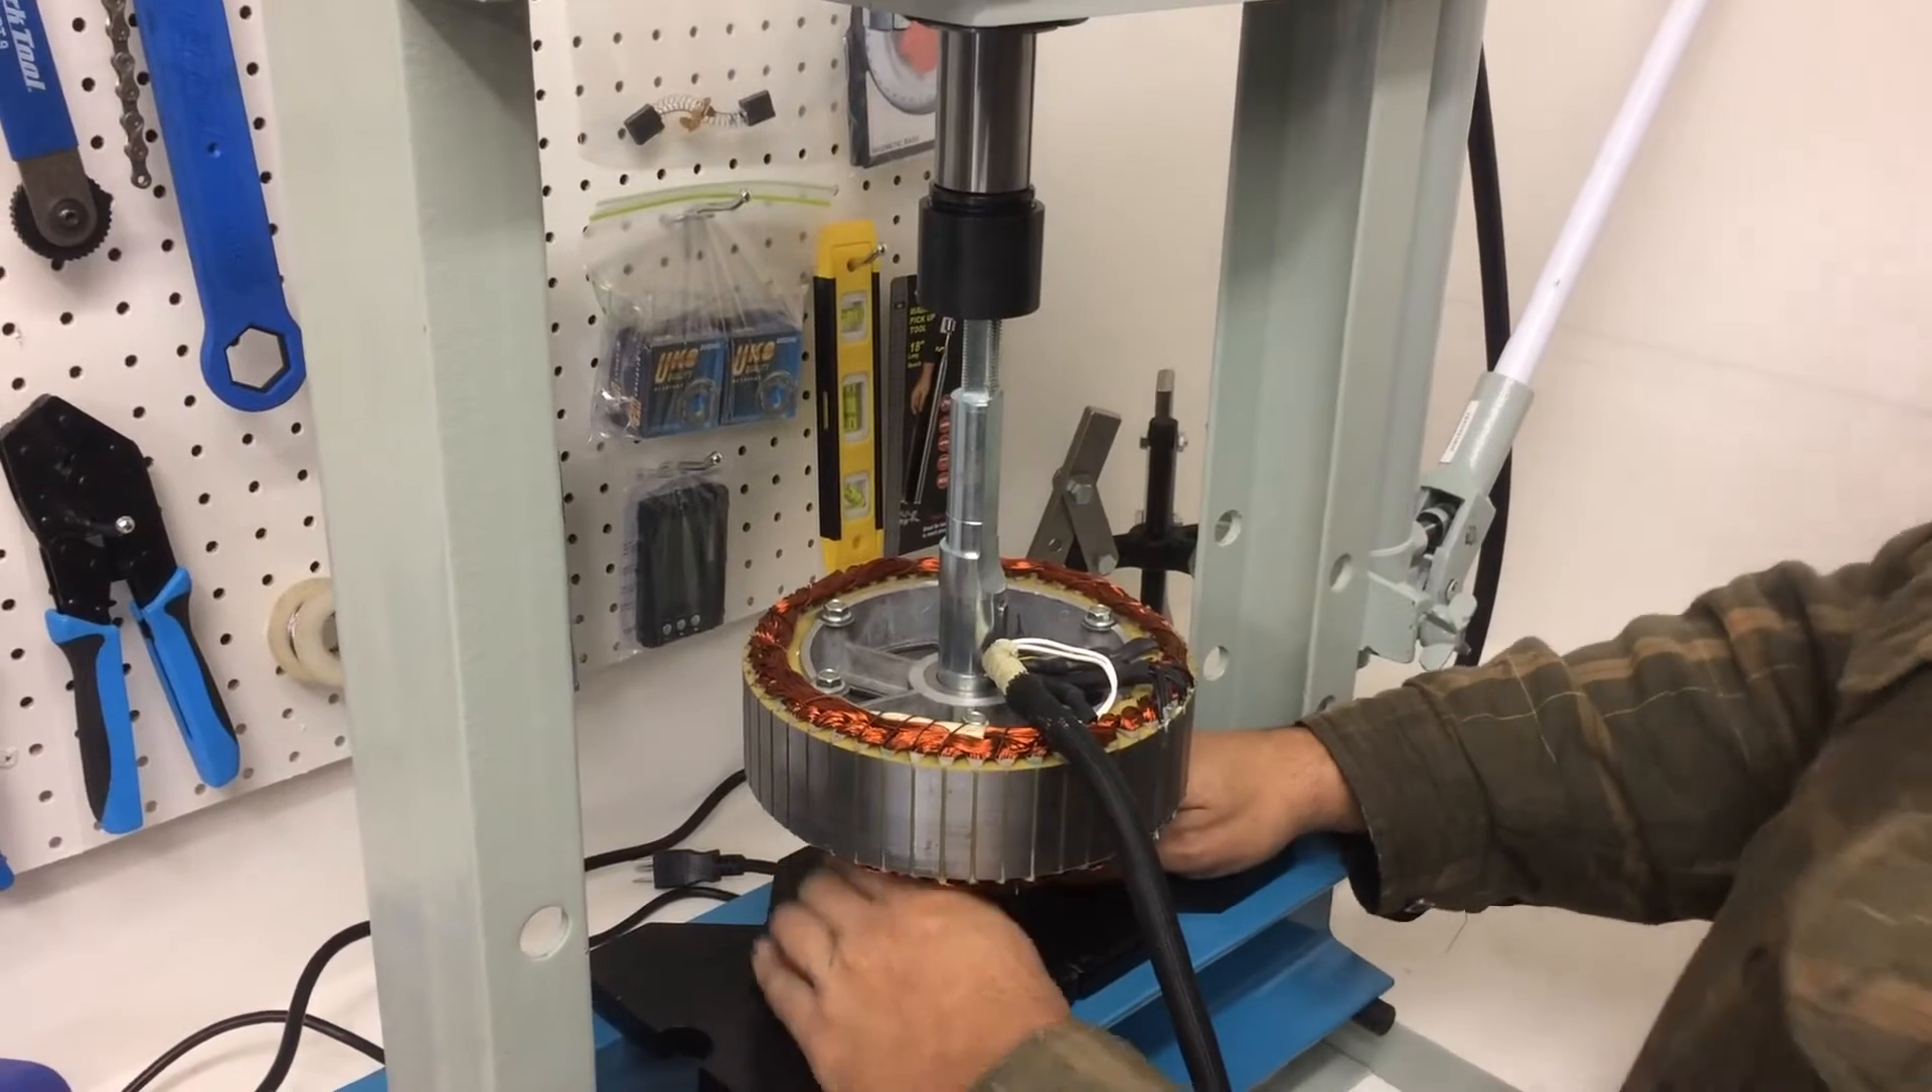We've made sure that the axle is centered on the press.